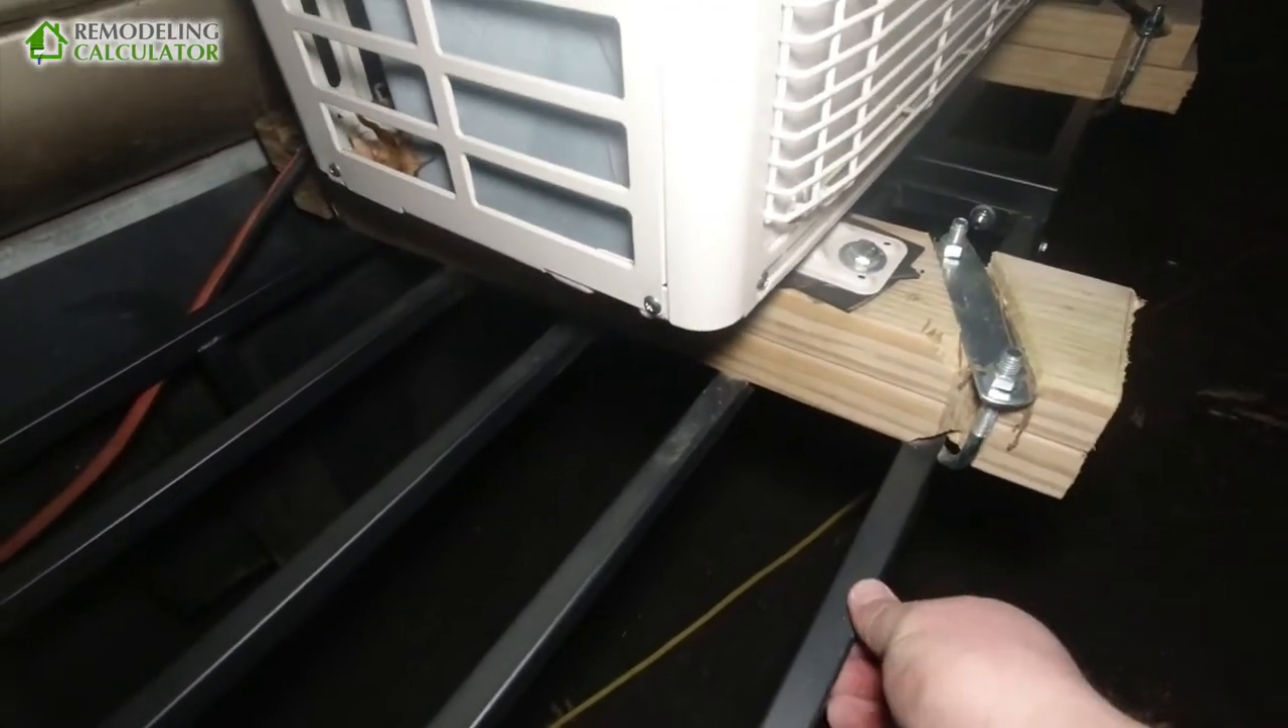Okay and I use this U-bolts to secure this 2x4s to the rack.